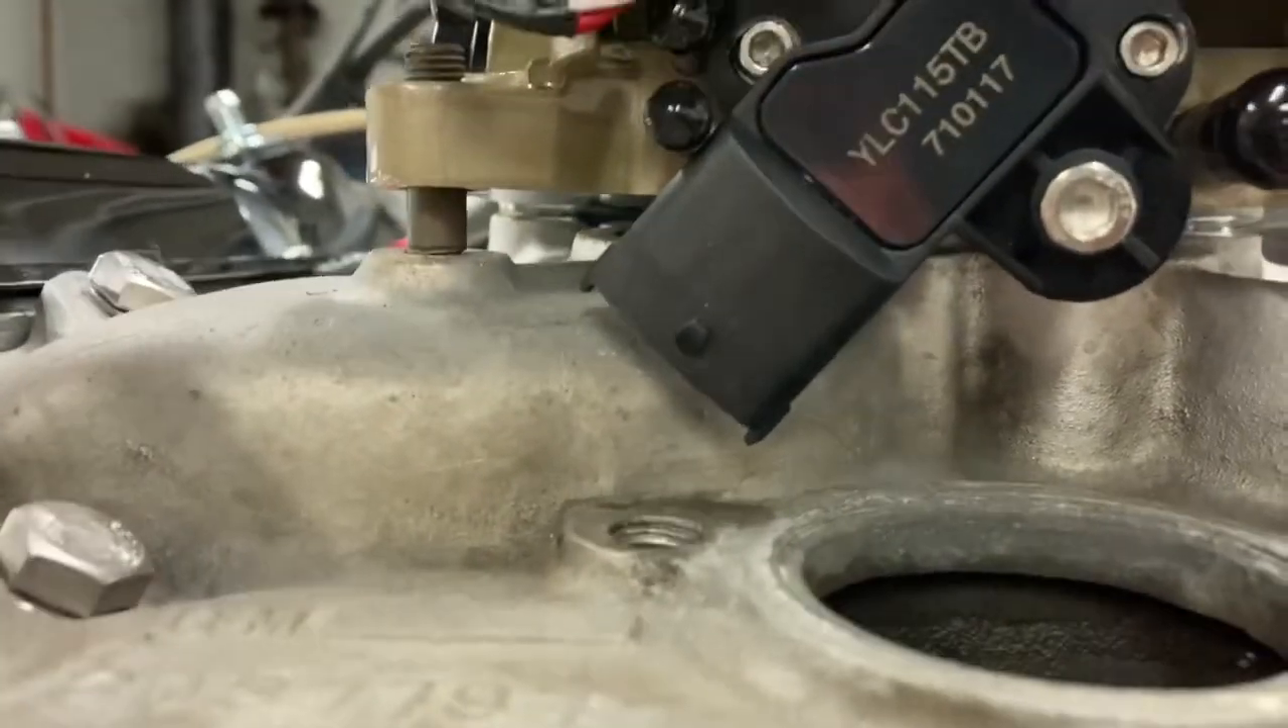Look at the gap that I have right there underneath the throttle body.